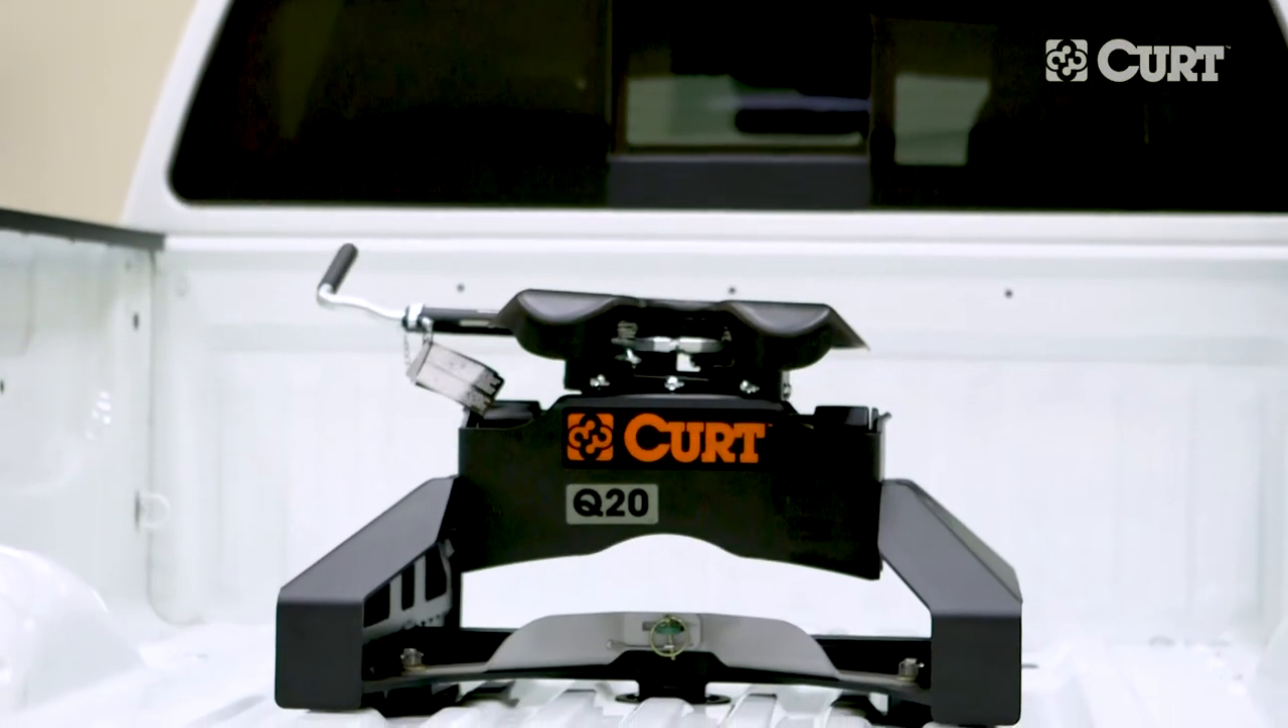This completes the installation of the CURT 16026 Nissan Puck System fifth wheel legs on a 2017 Nissan Titan.